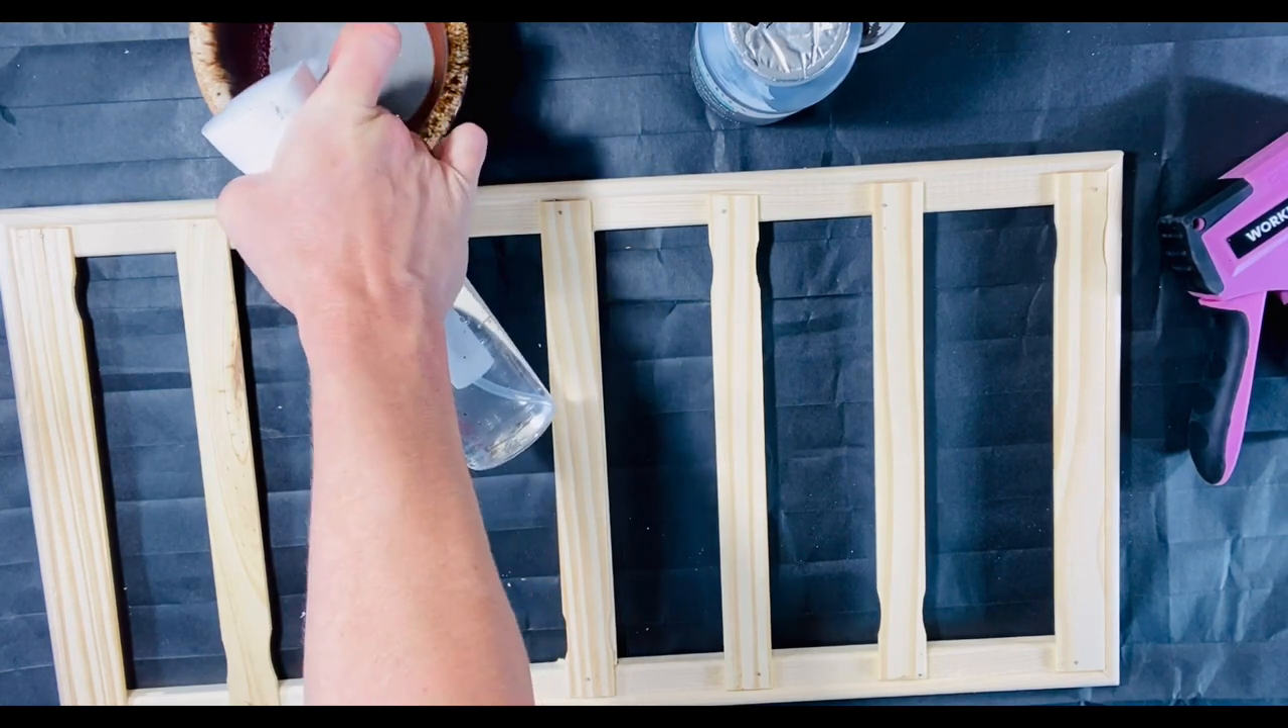Now, once I've gotten my slats together, my little frame here is ready to go.